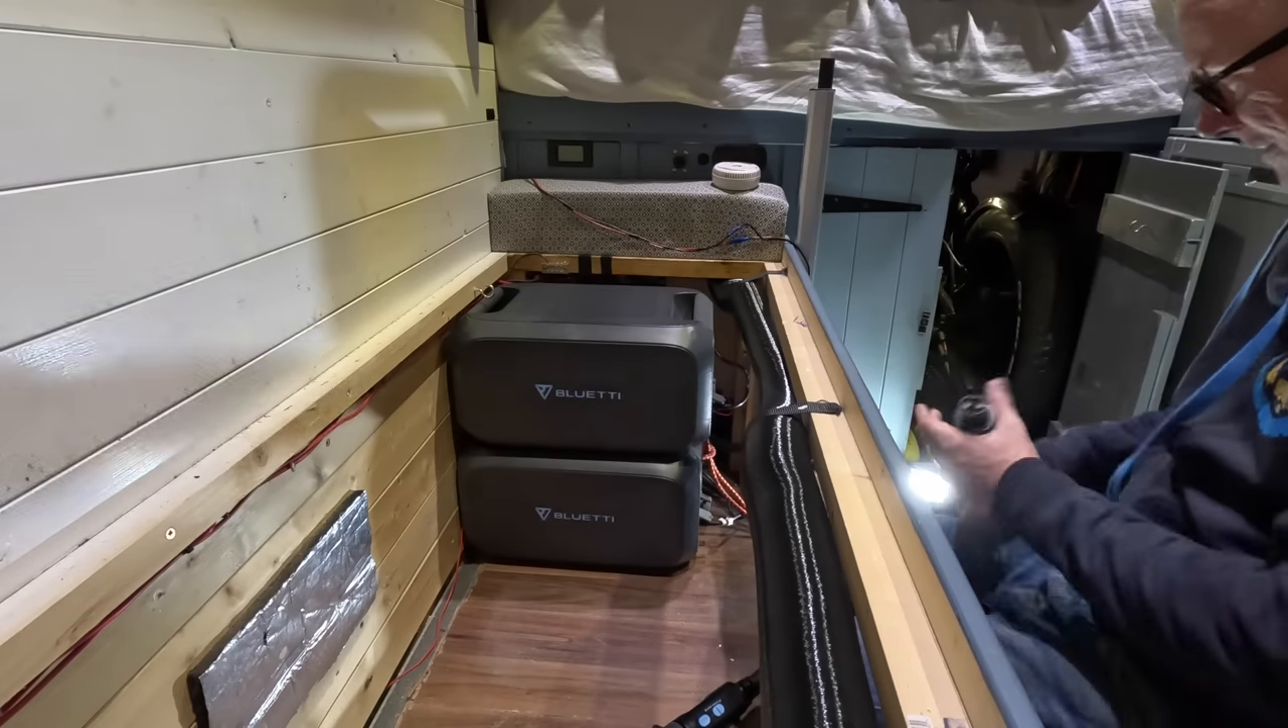There's my two expansion battery packs now installed into my van.